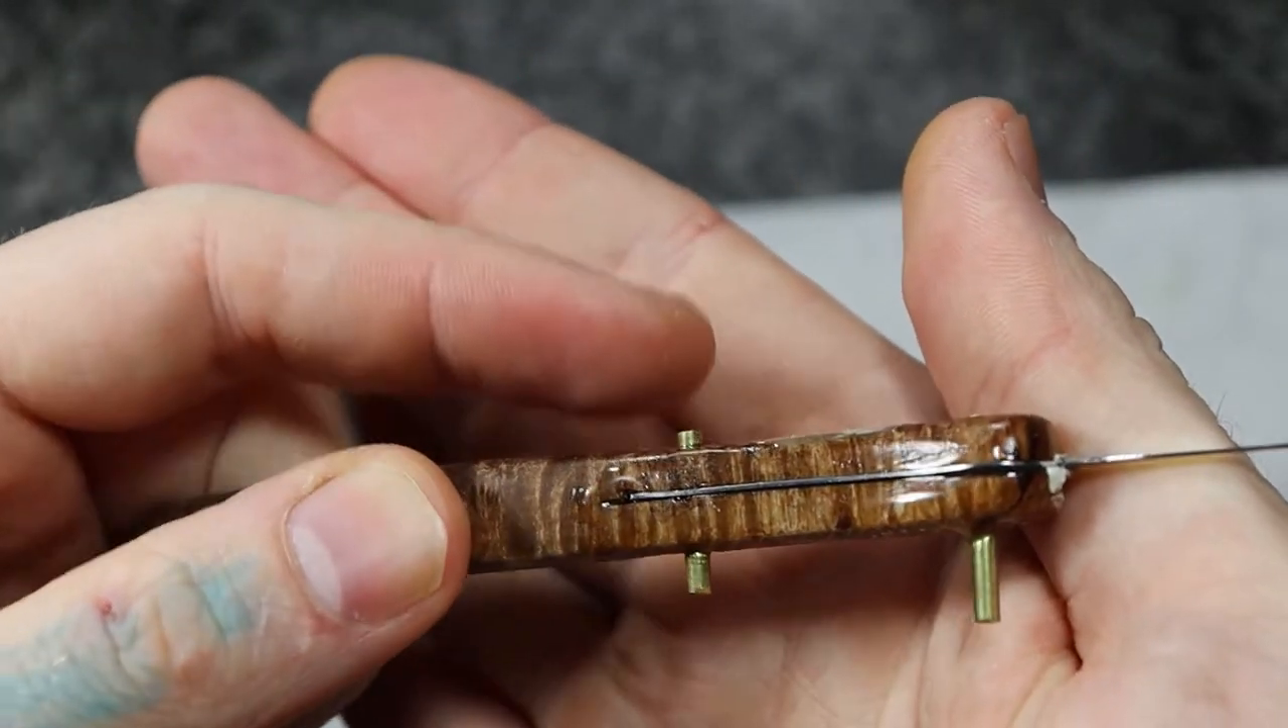See that pin did not go quite even like I was hoping.